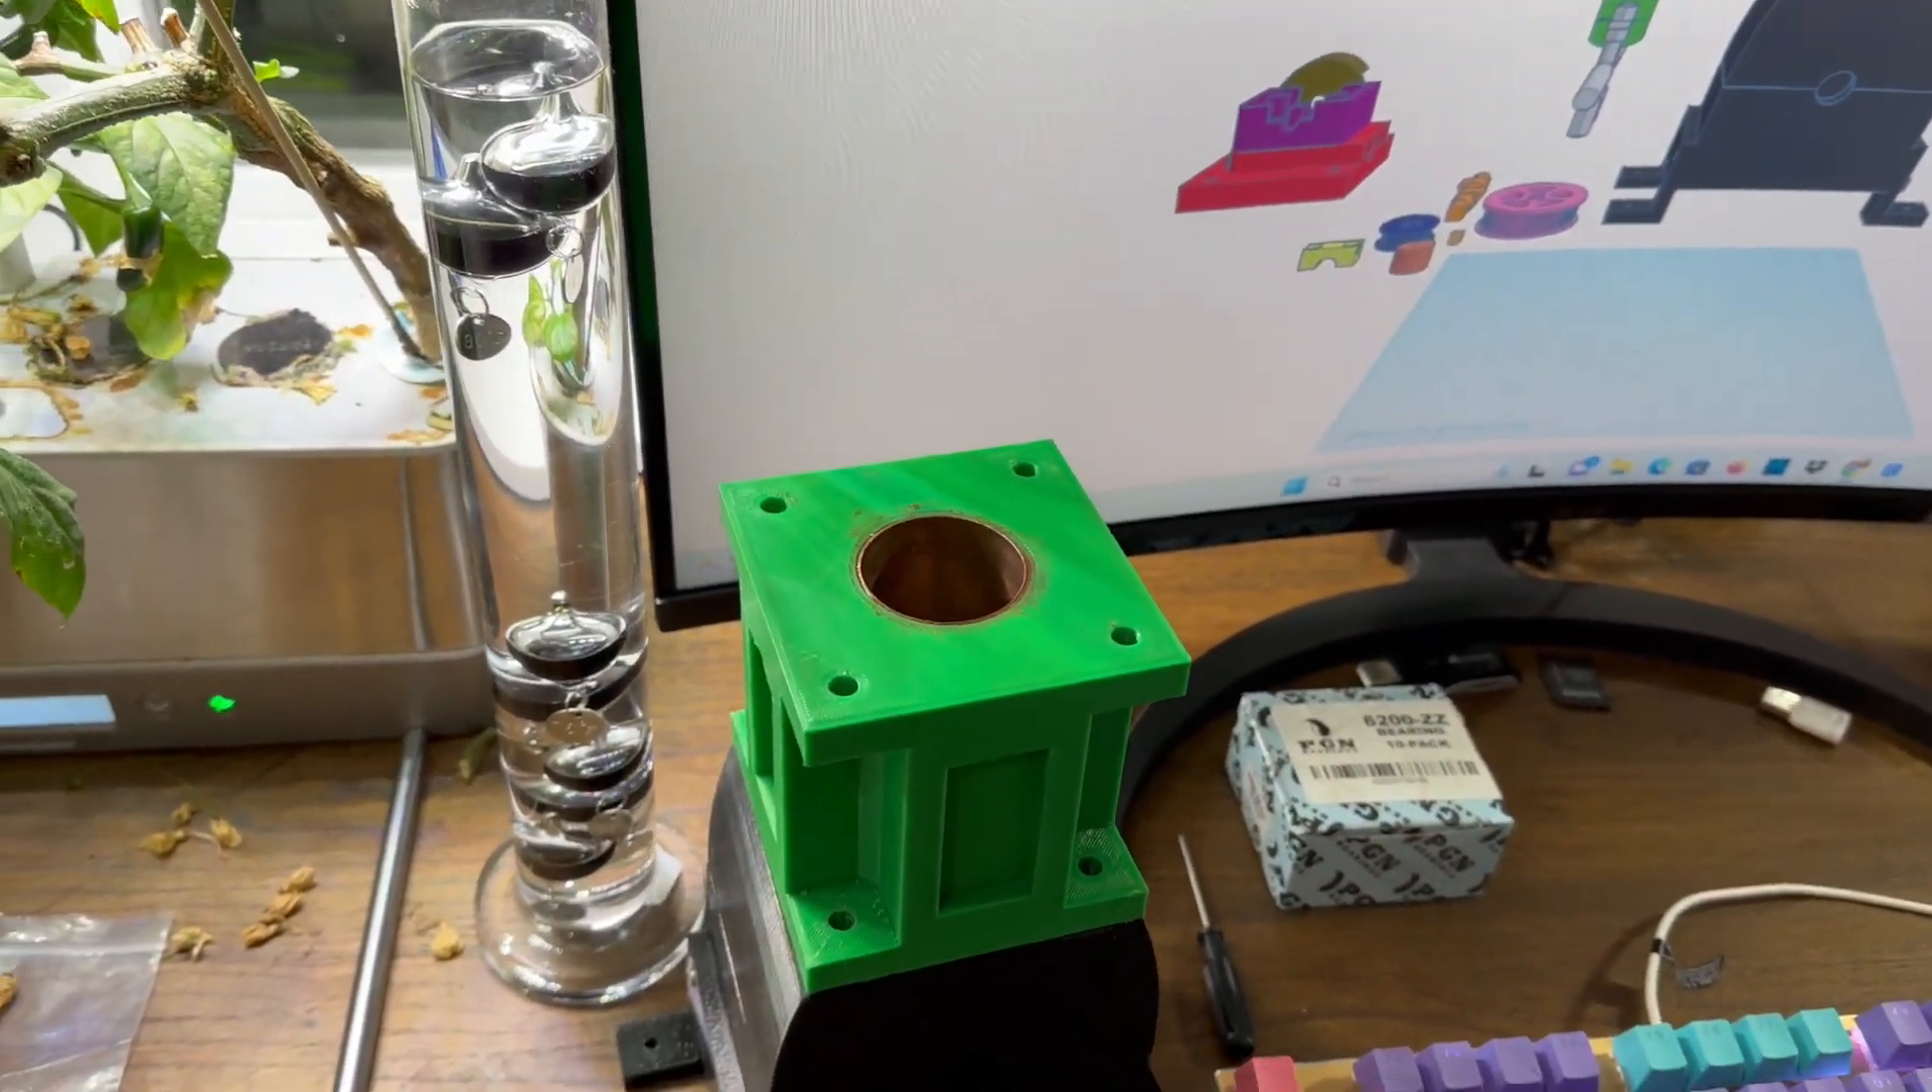I have the the crankcase done with the cylinder housing and this cylinder is glued in there.